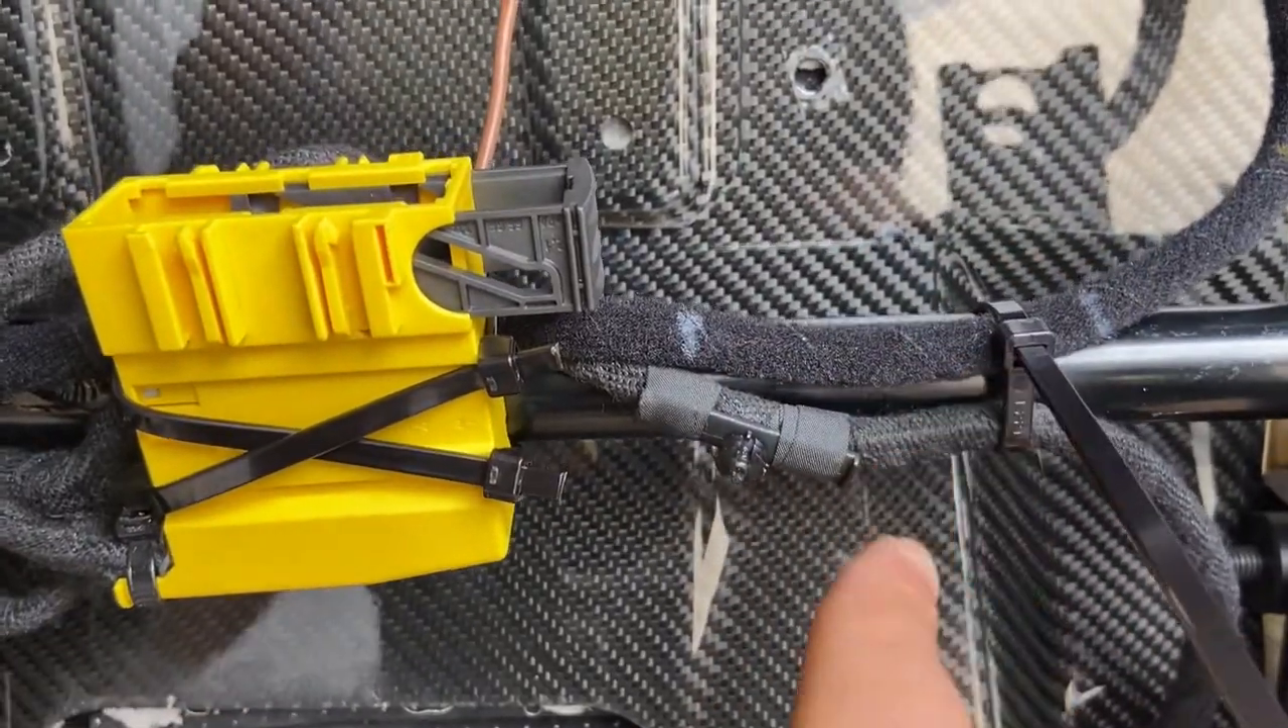We will now secure the cable loom and the yellow connector with zip ties. We have the yellow connector secured in an X pattern using zip ties.